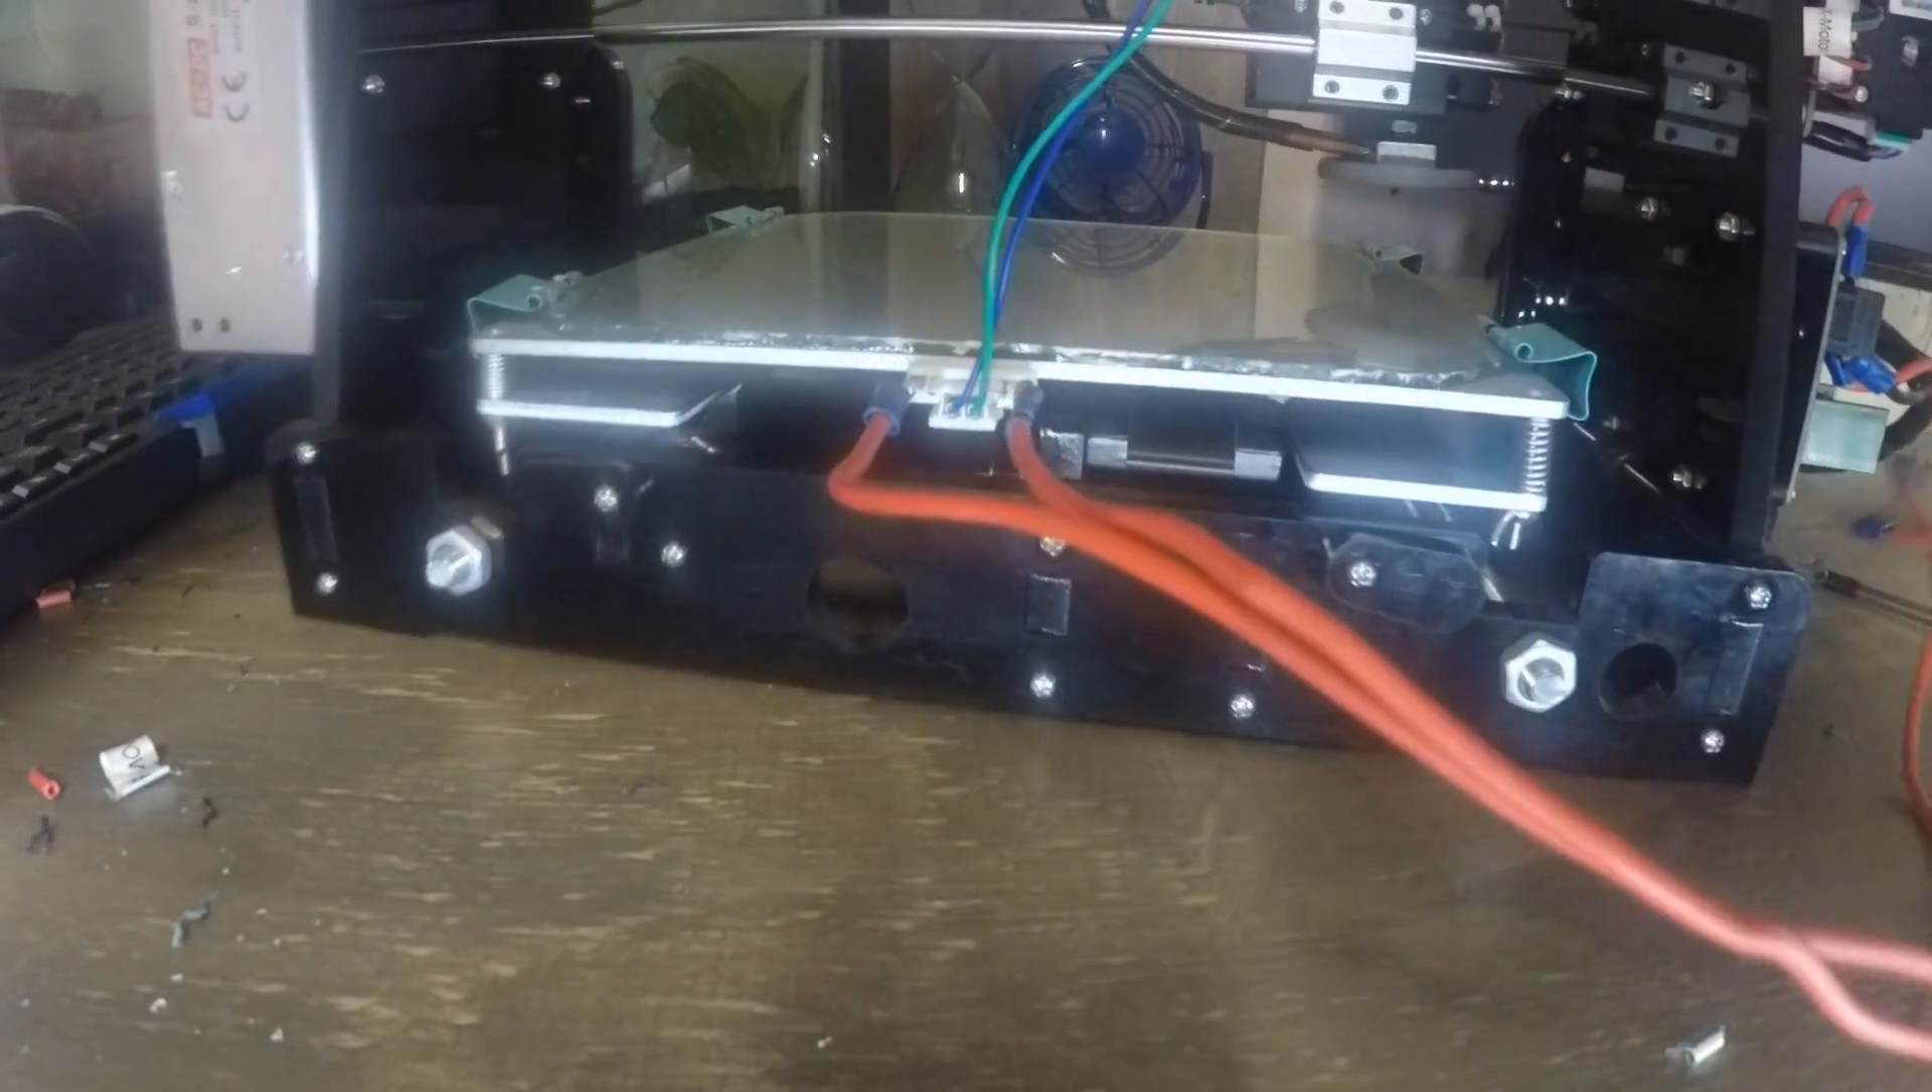As you can see, I've connected the wires directly to the heated bed.